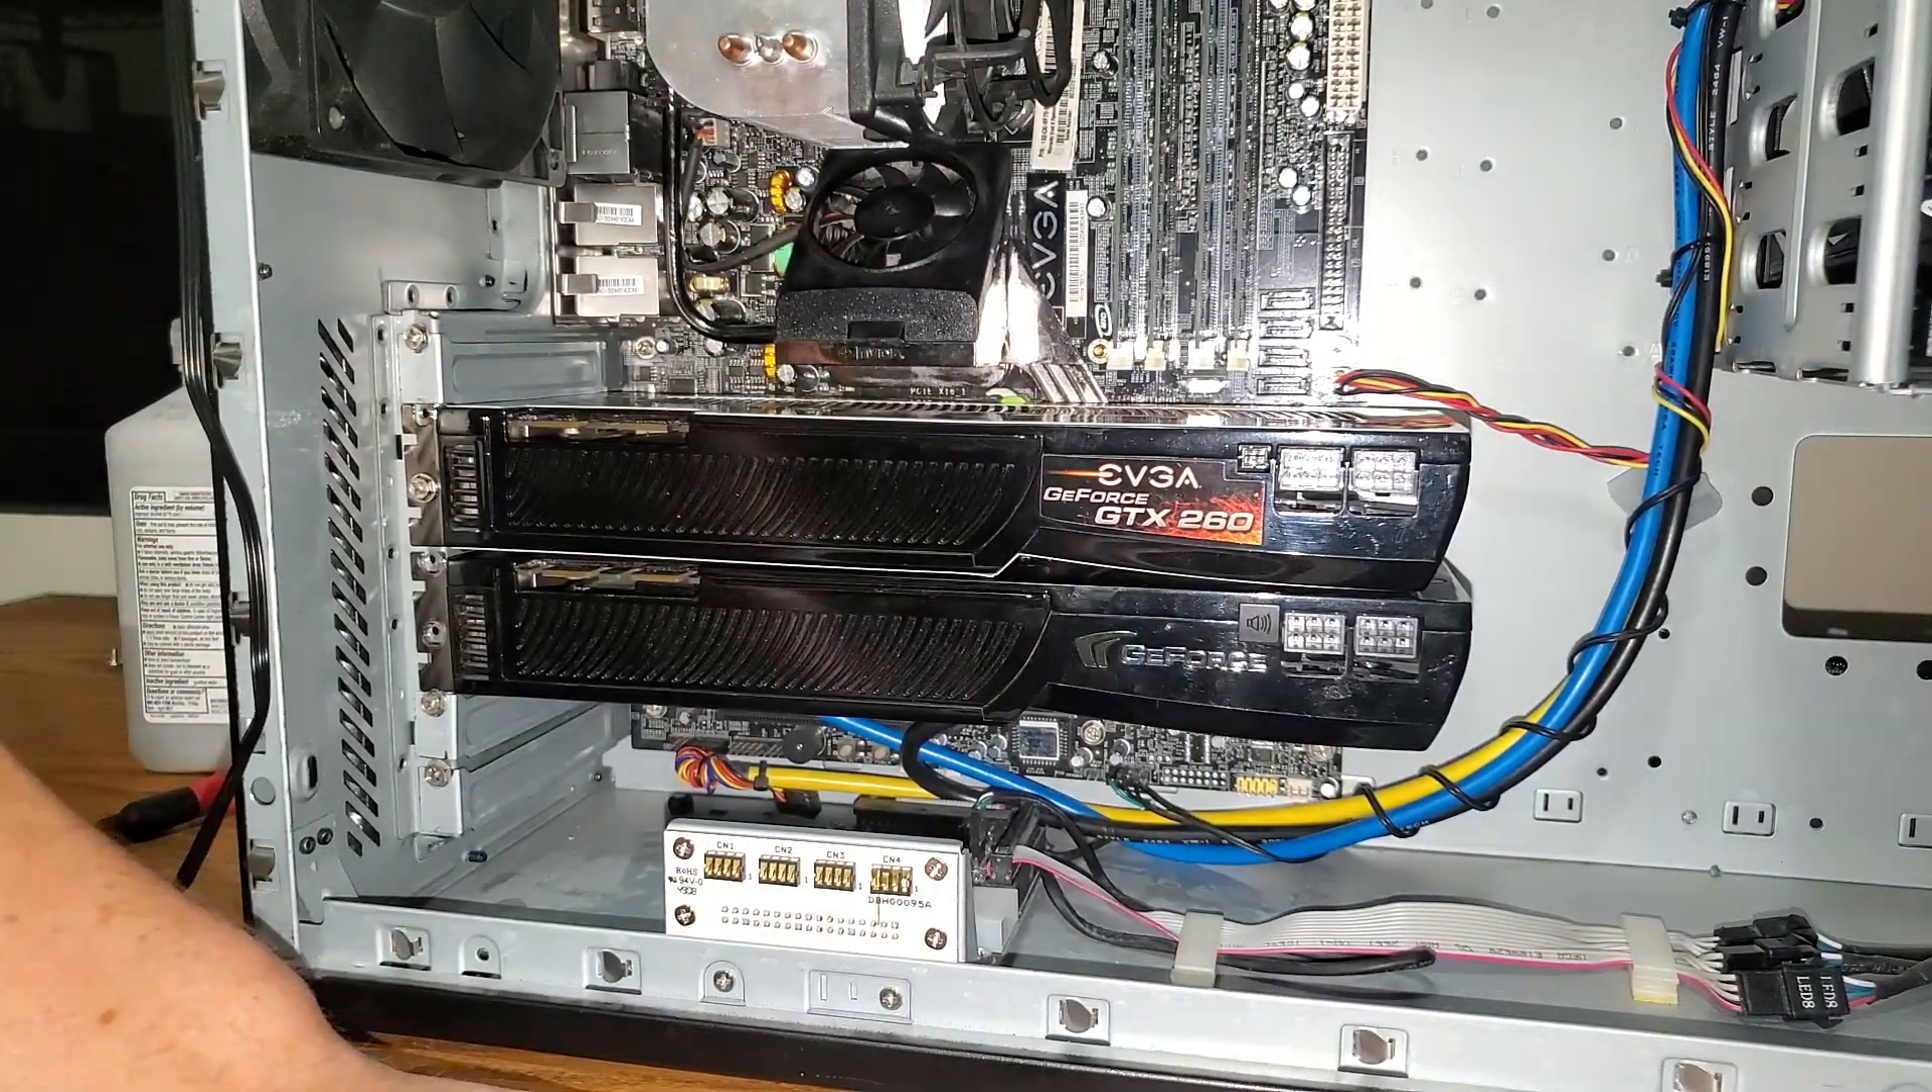And i think those wires fit but look there is no room between these two cards.